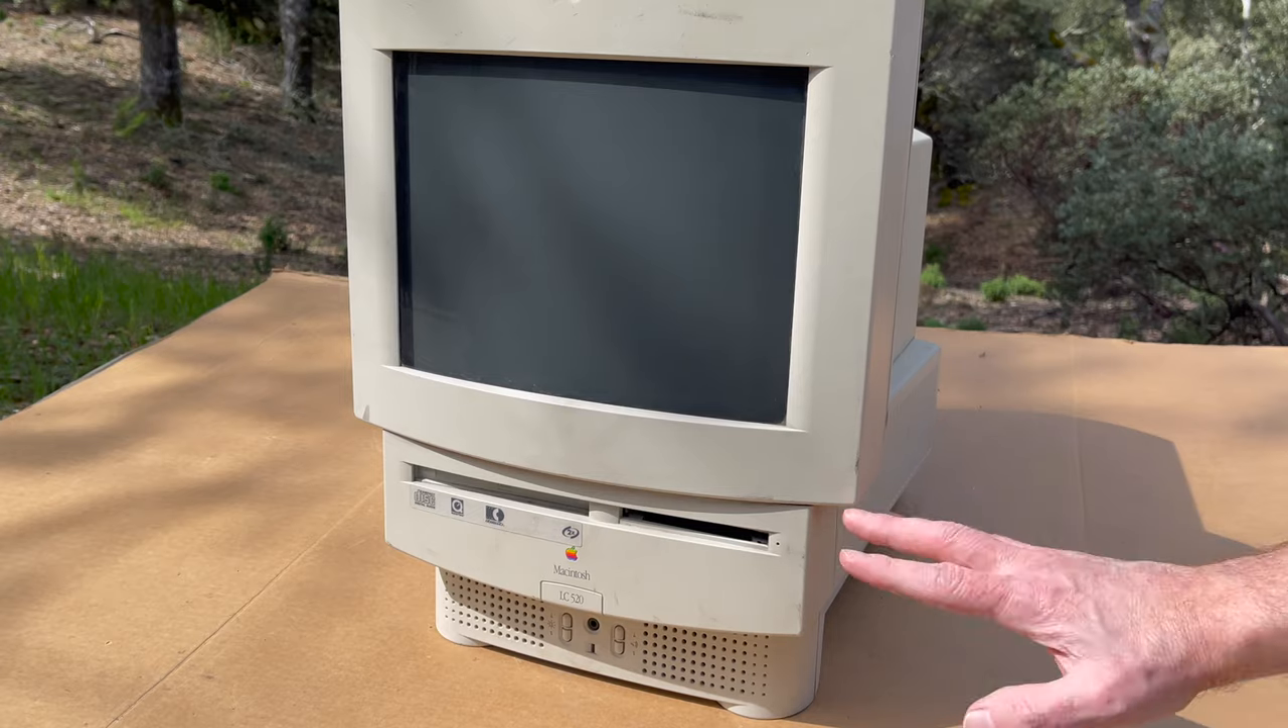All right so the case went back on okay and actually the front part is kind of secured by the back.